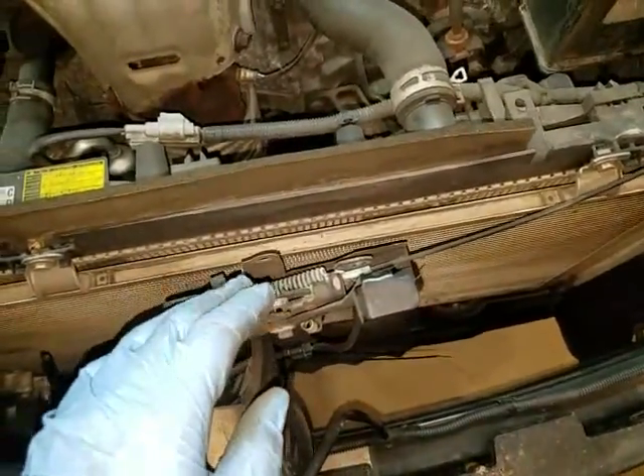Be careful because the cable to the hoodlatch is still connected right here.